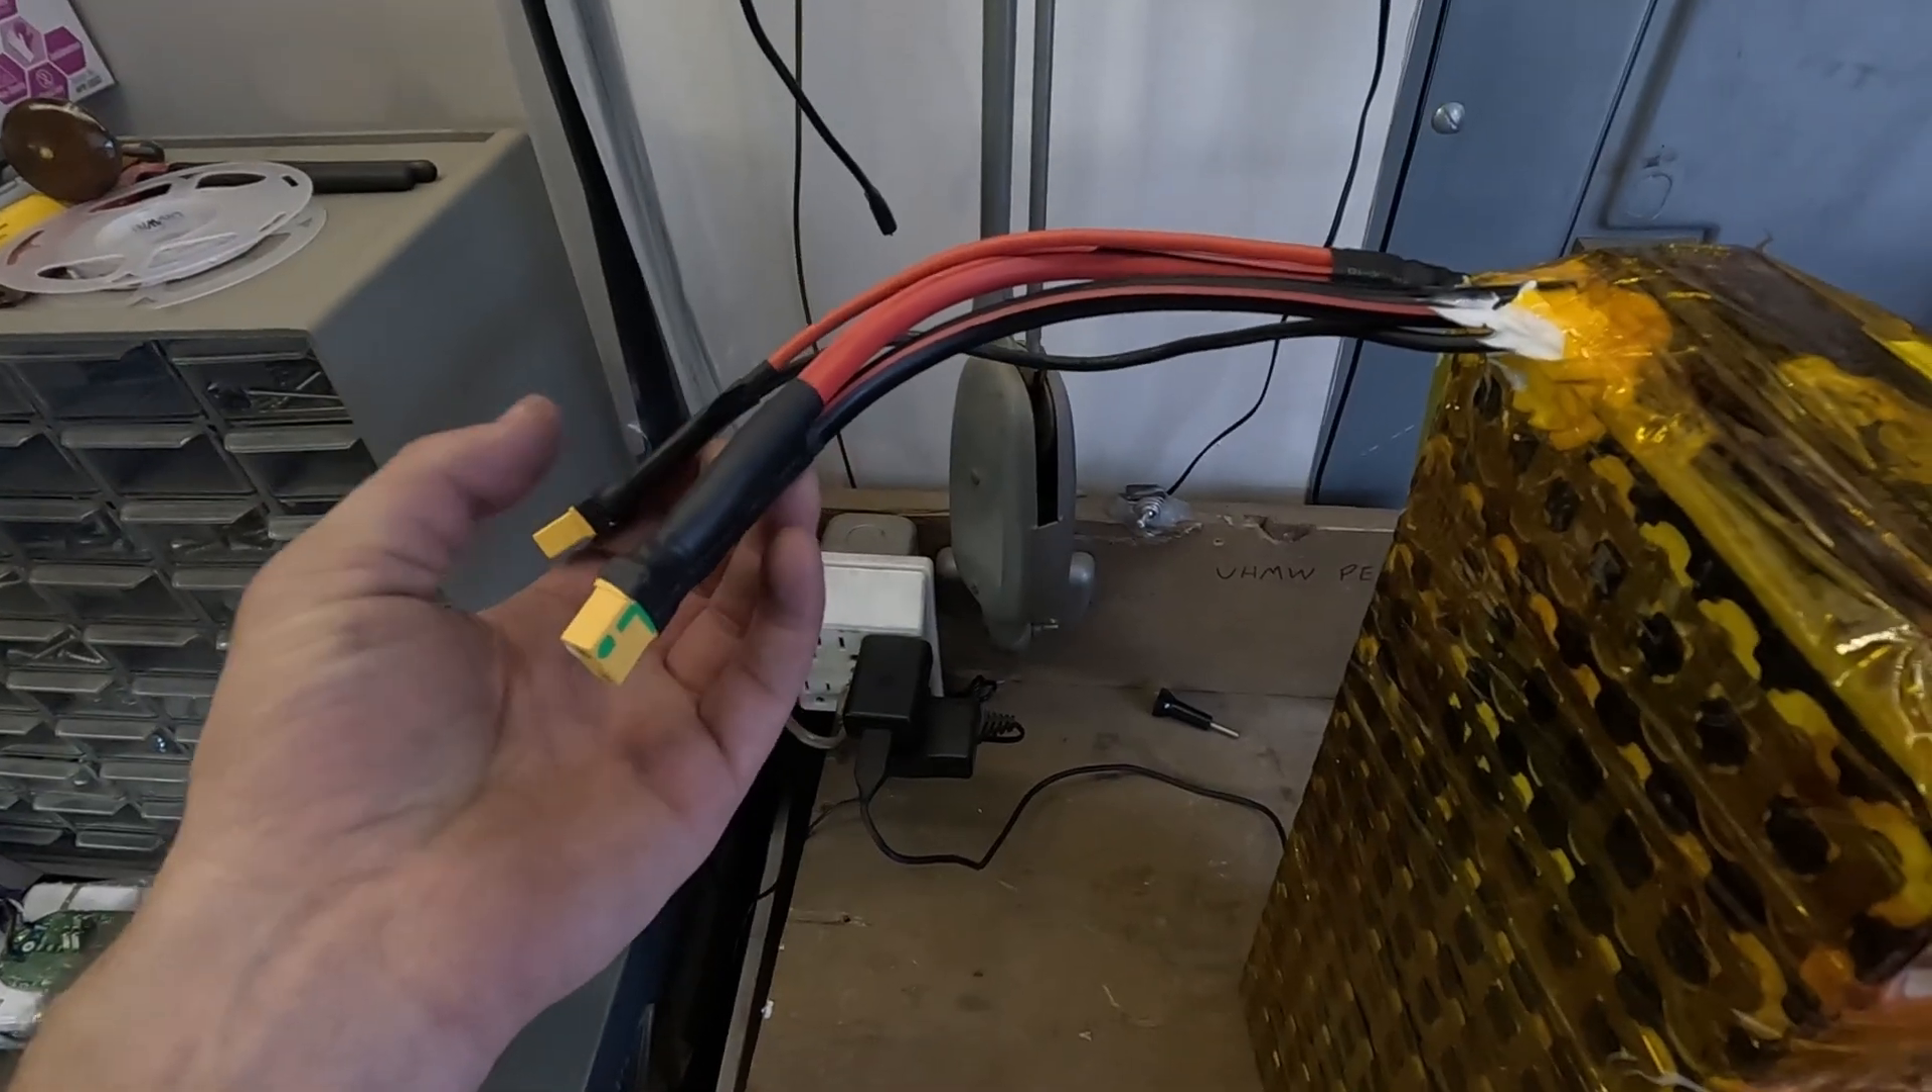We have put on the positive and negative terminals for both charge and discharge.